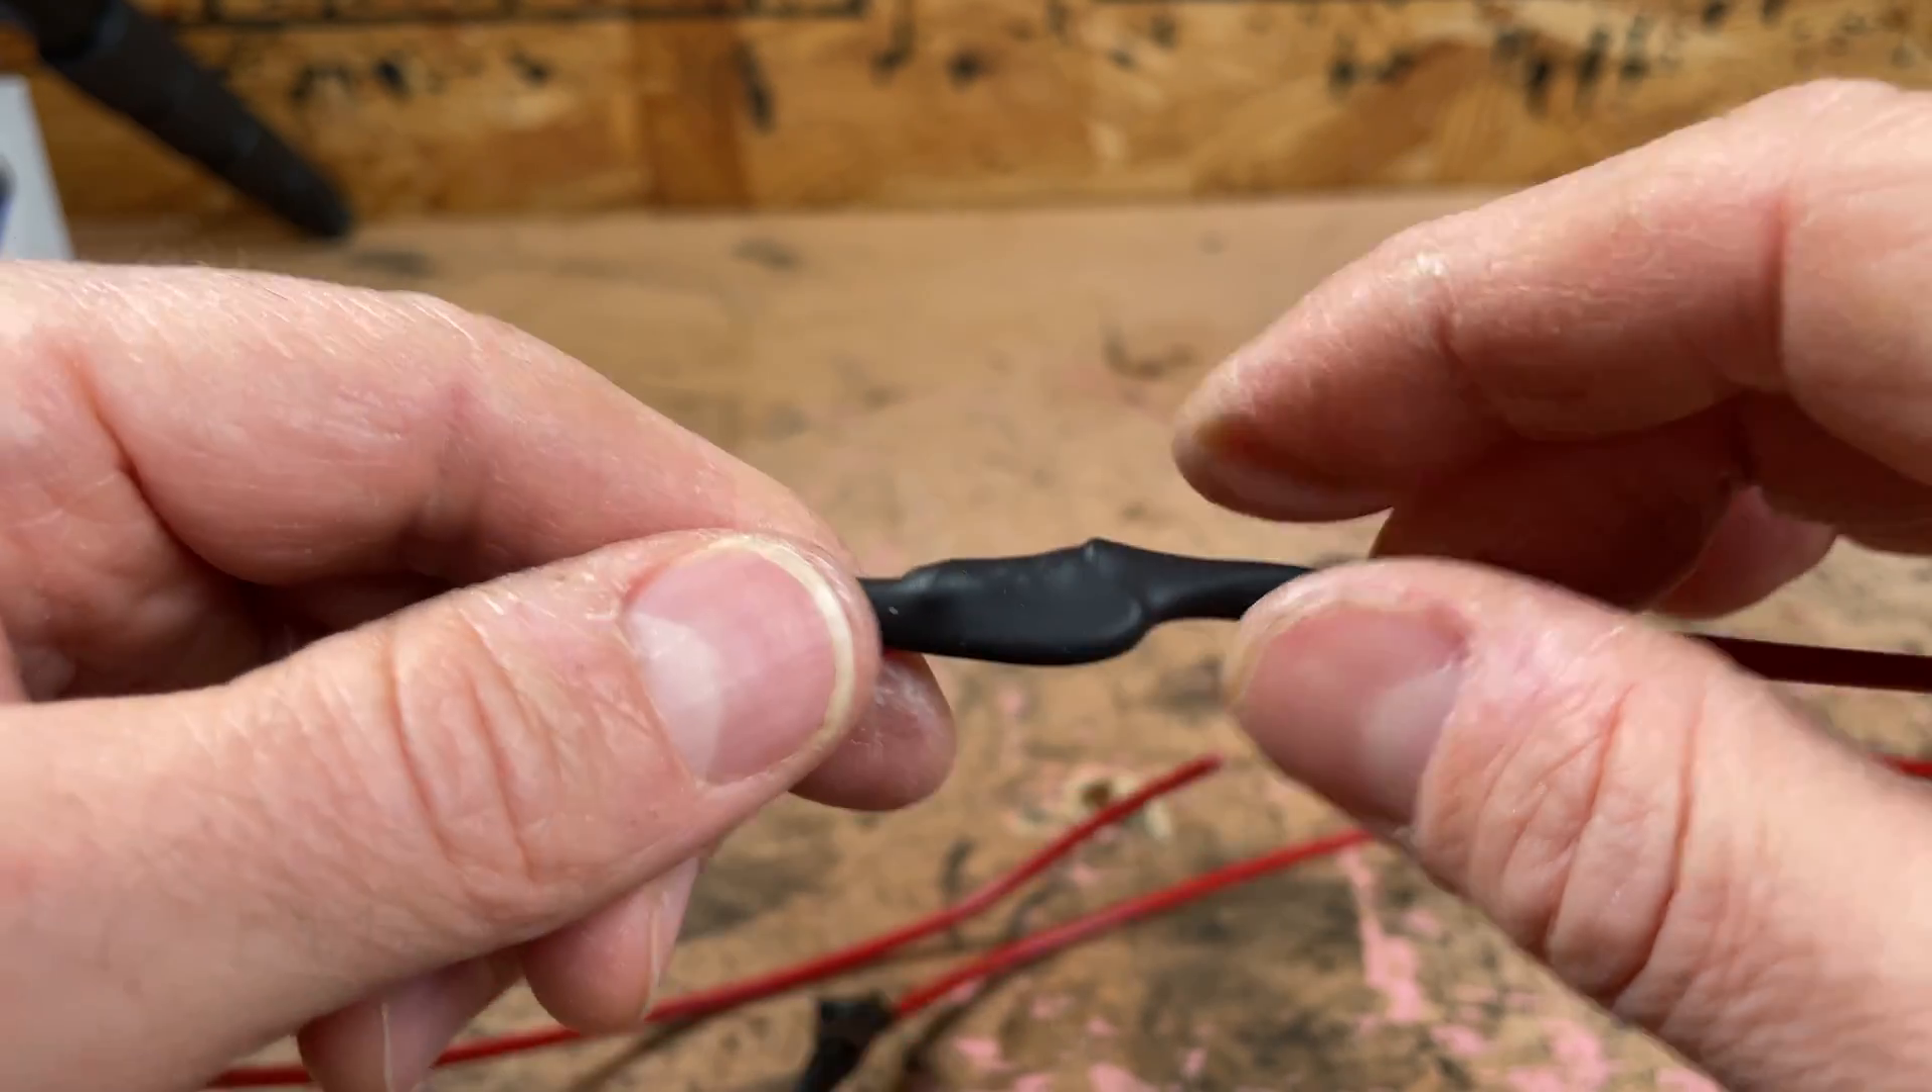And there you go. There's that joint that was just twisted together and then folded over and then heat shrinked.